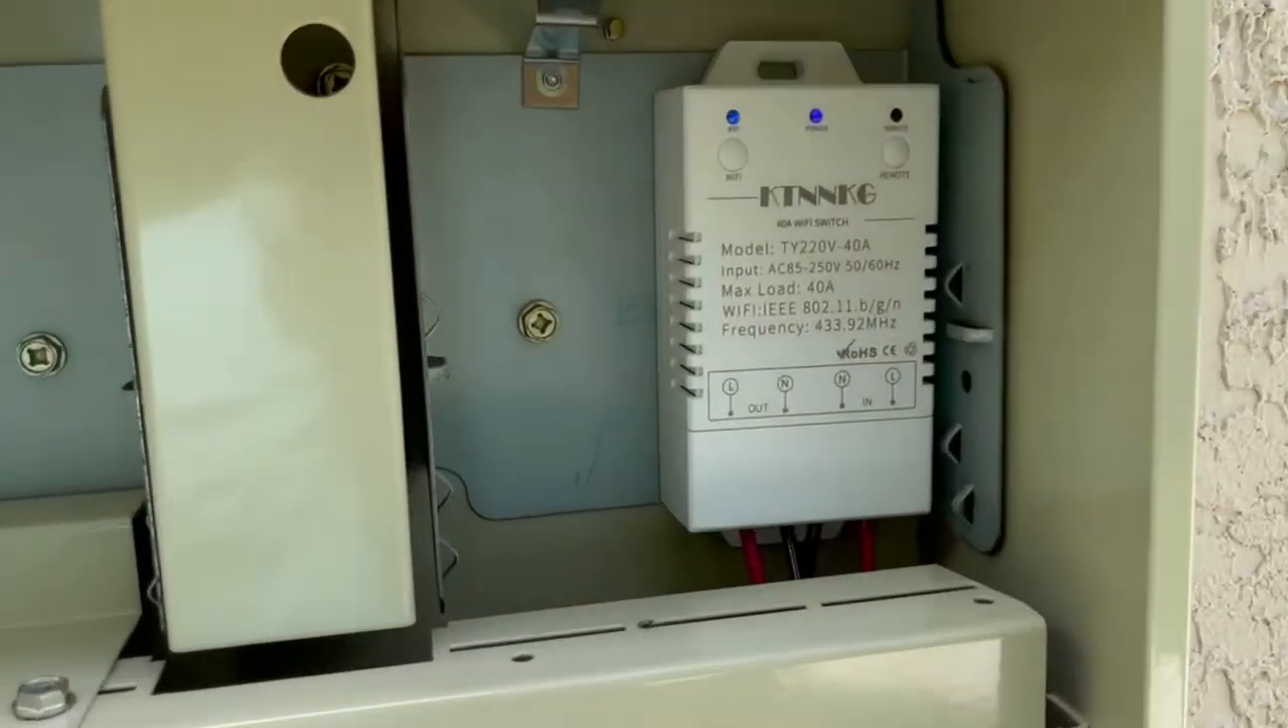I got the digital smart timer installed.